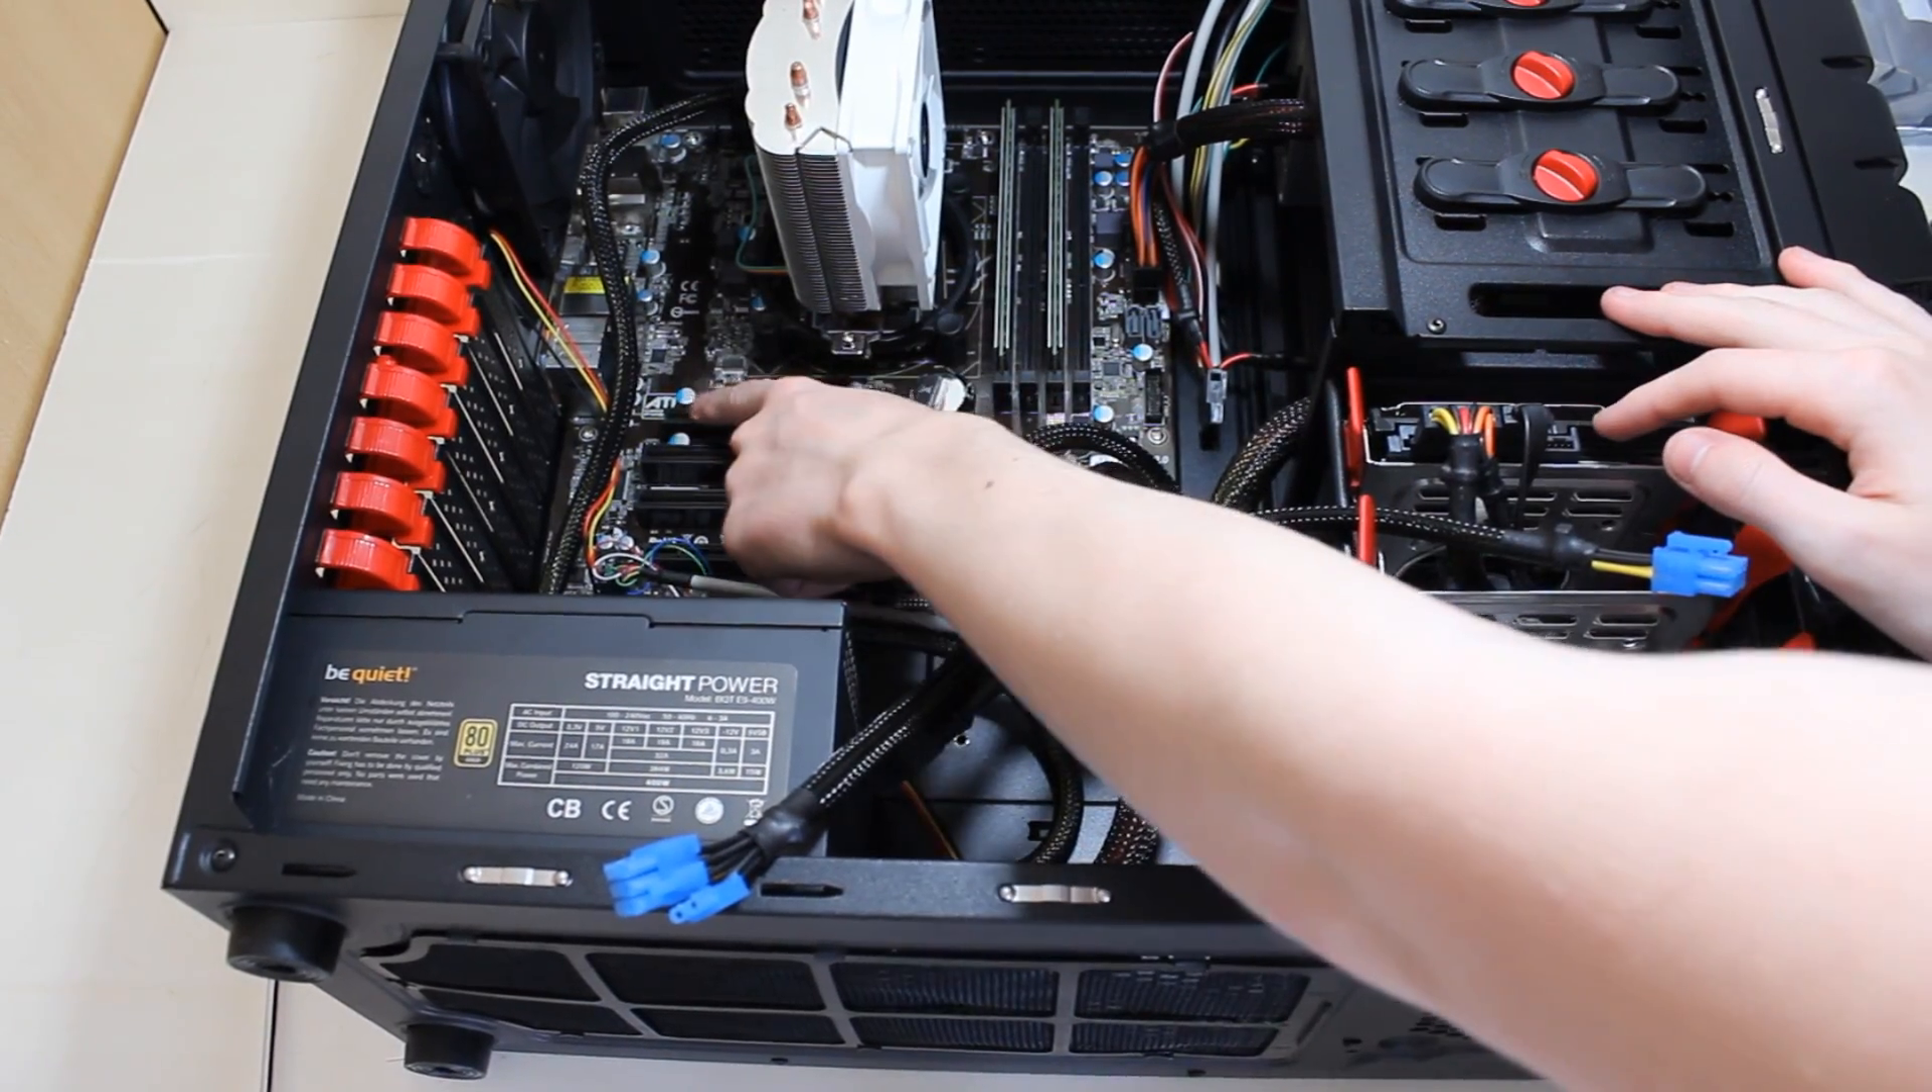Jetzt fehlt nur noch die Grafikkarte.